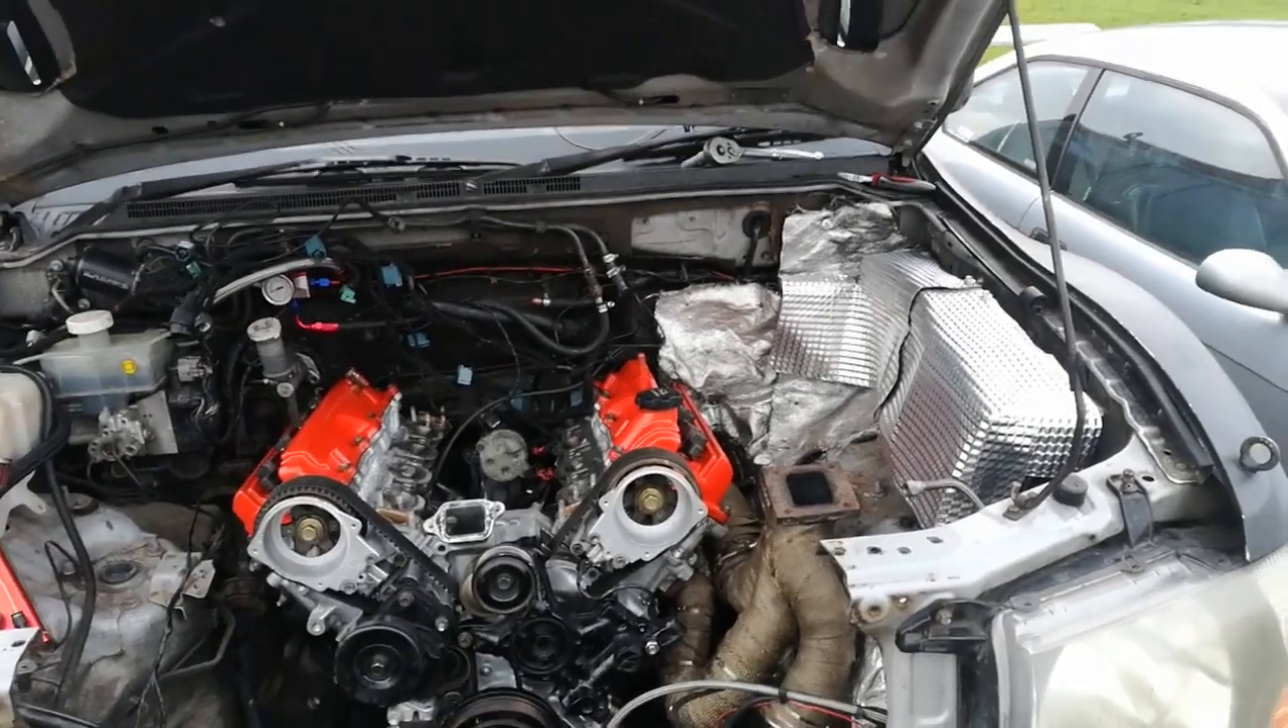Alright, so that's the engine in there. It was a bit of a pain to get in, as they always are, but it's in there now.